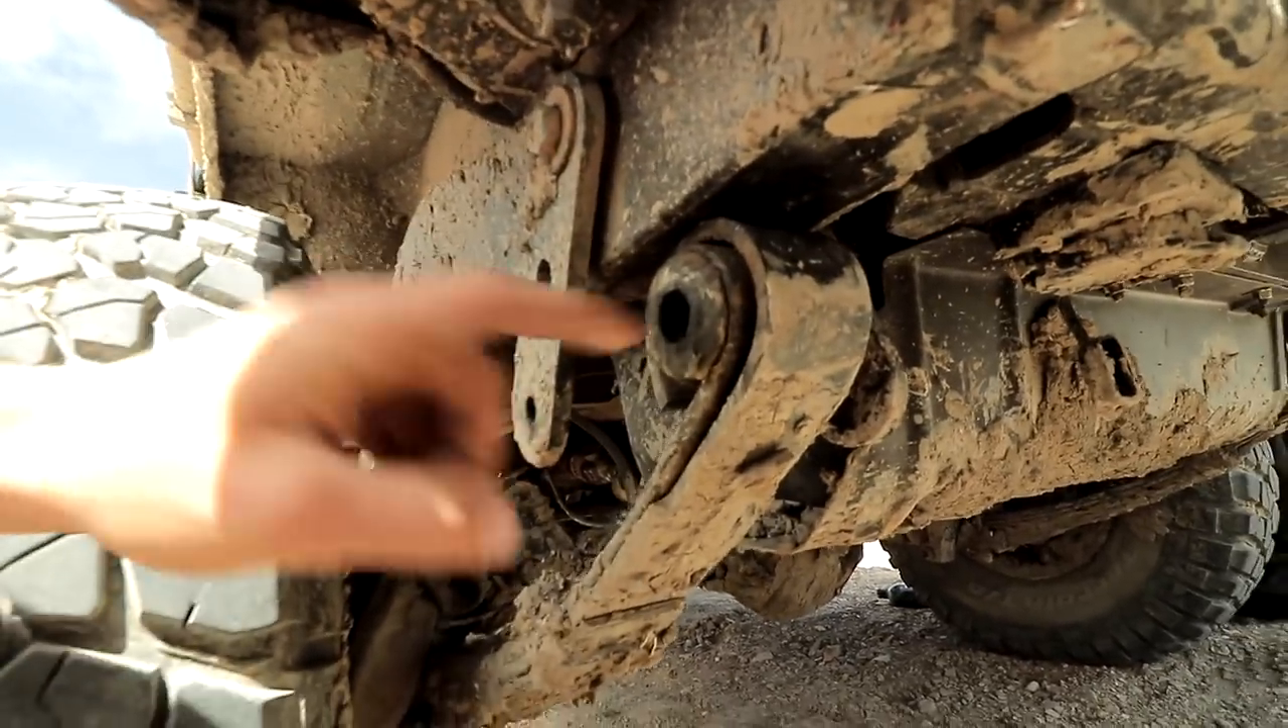The shackle and the leaf spring are not even connected anymore.